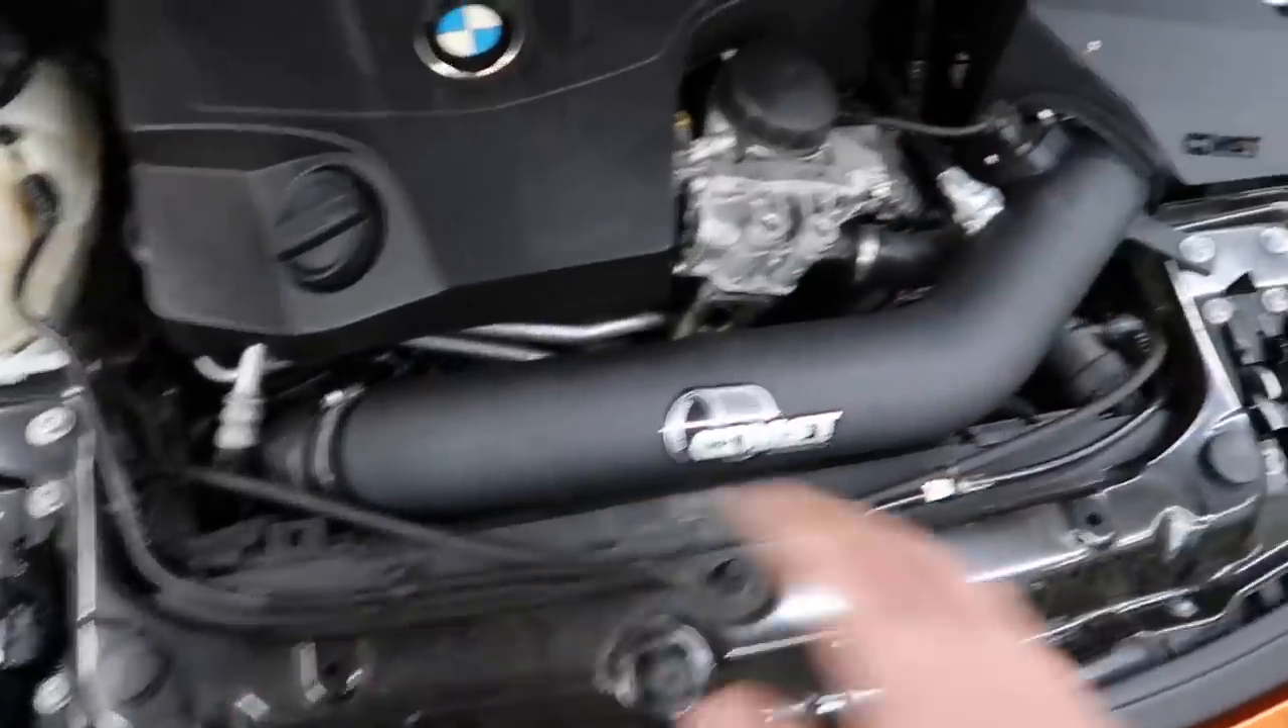All right, guys, so the intake is finally in here.